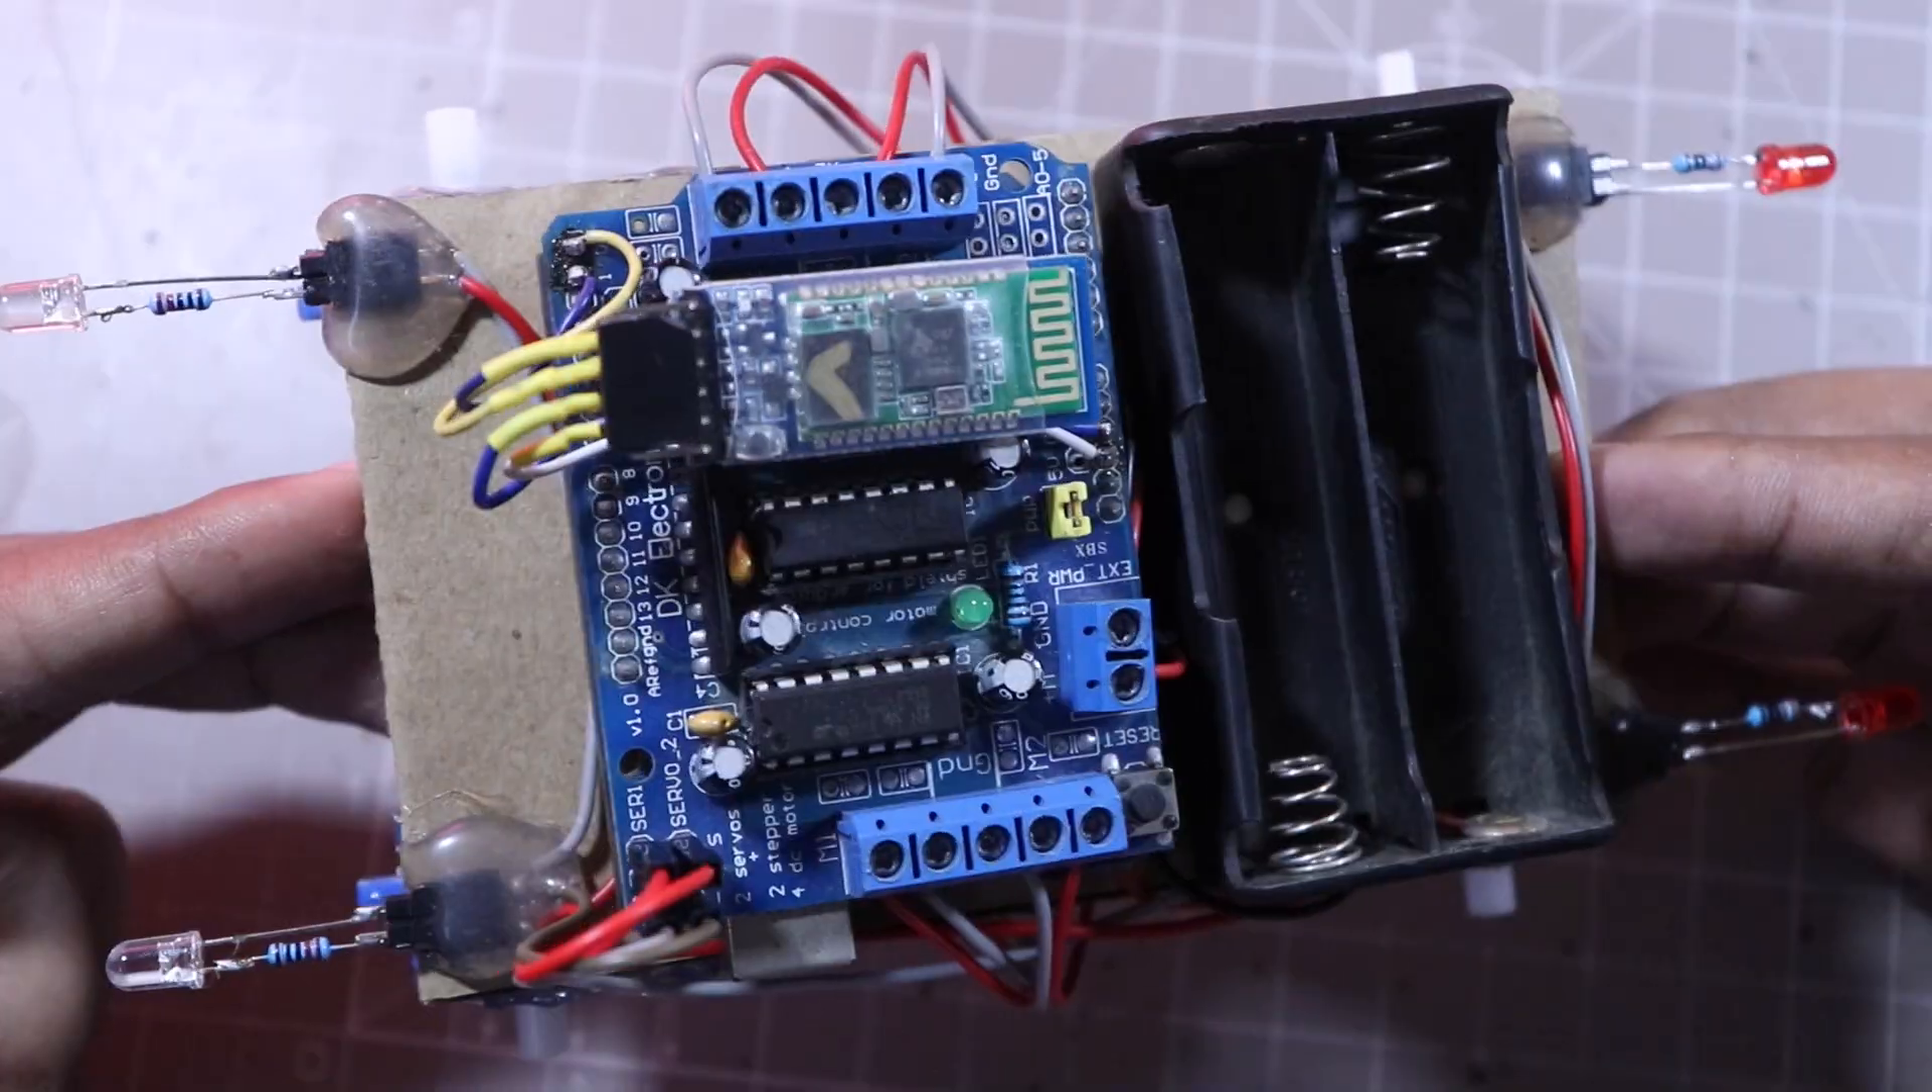Okay, so the lights are all set.